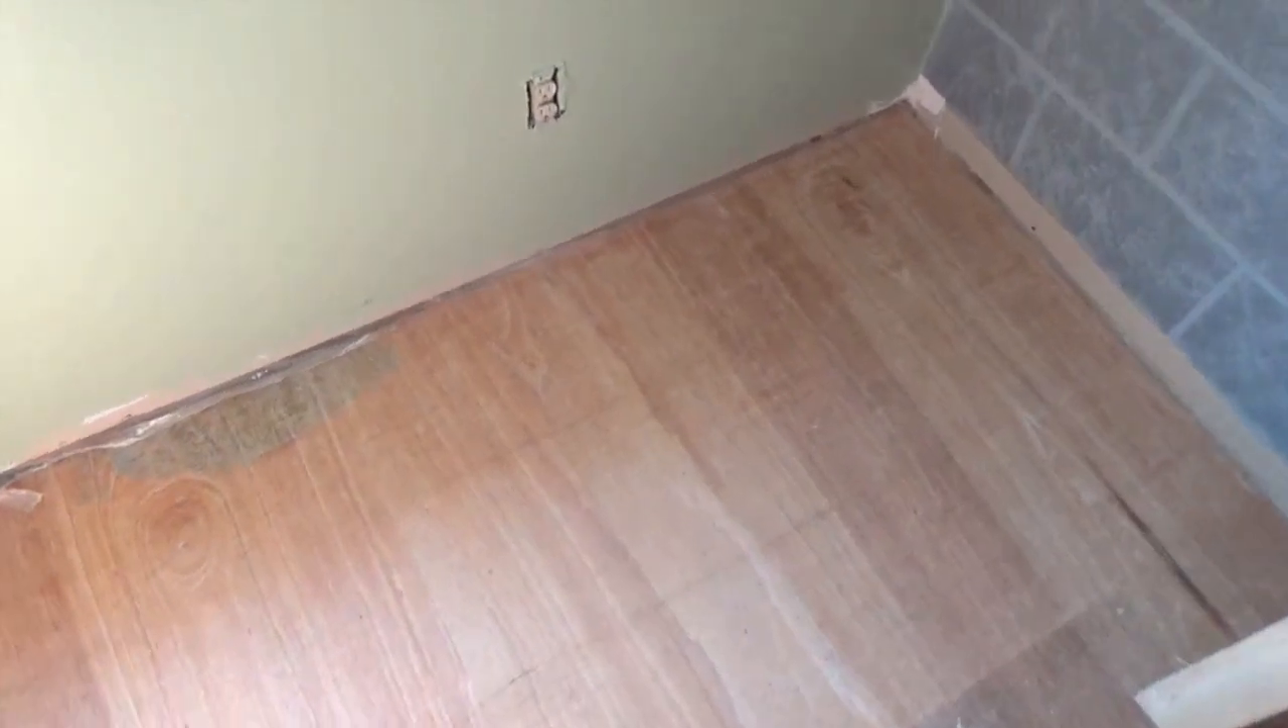You can see how I have pulled up all that old linoleum tile.